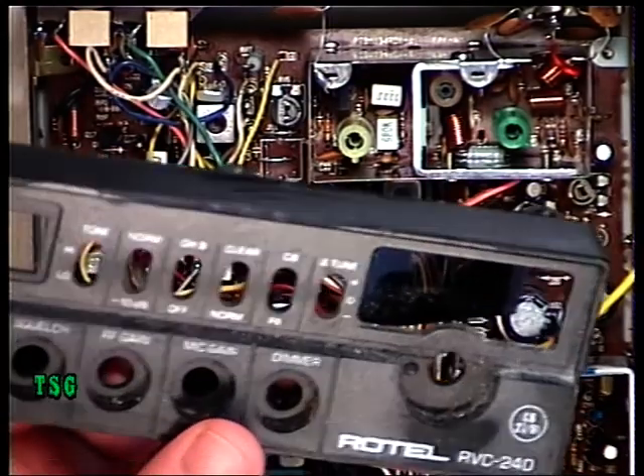I've got the front panel off this set at the moment.